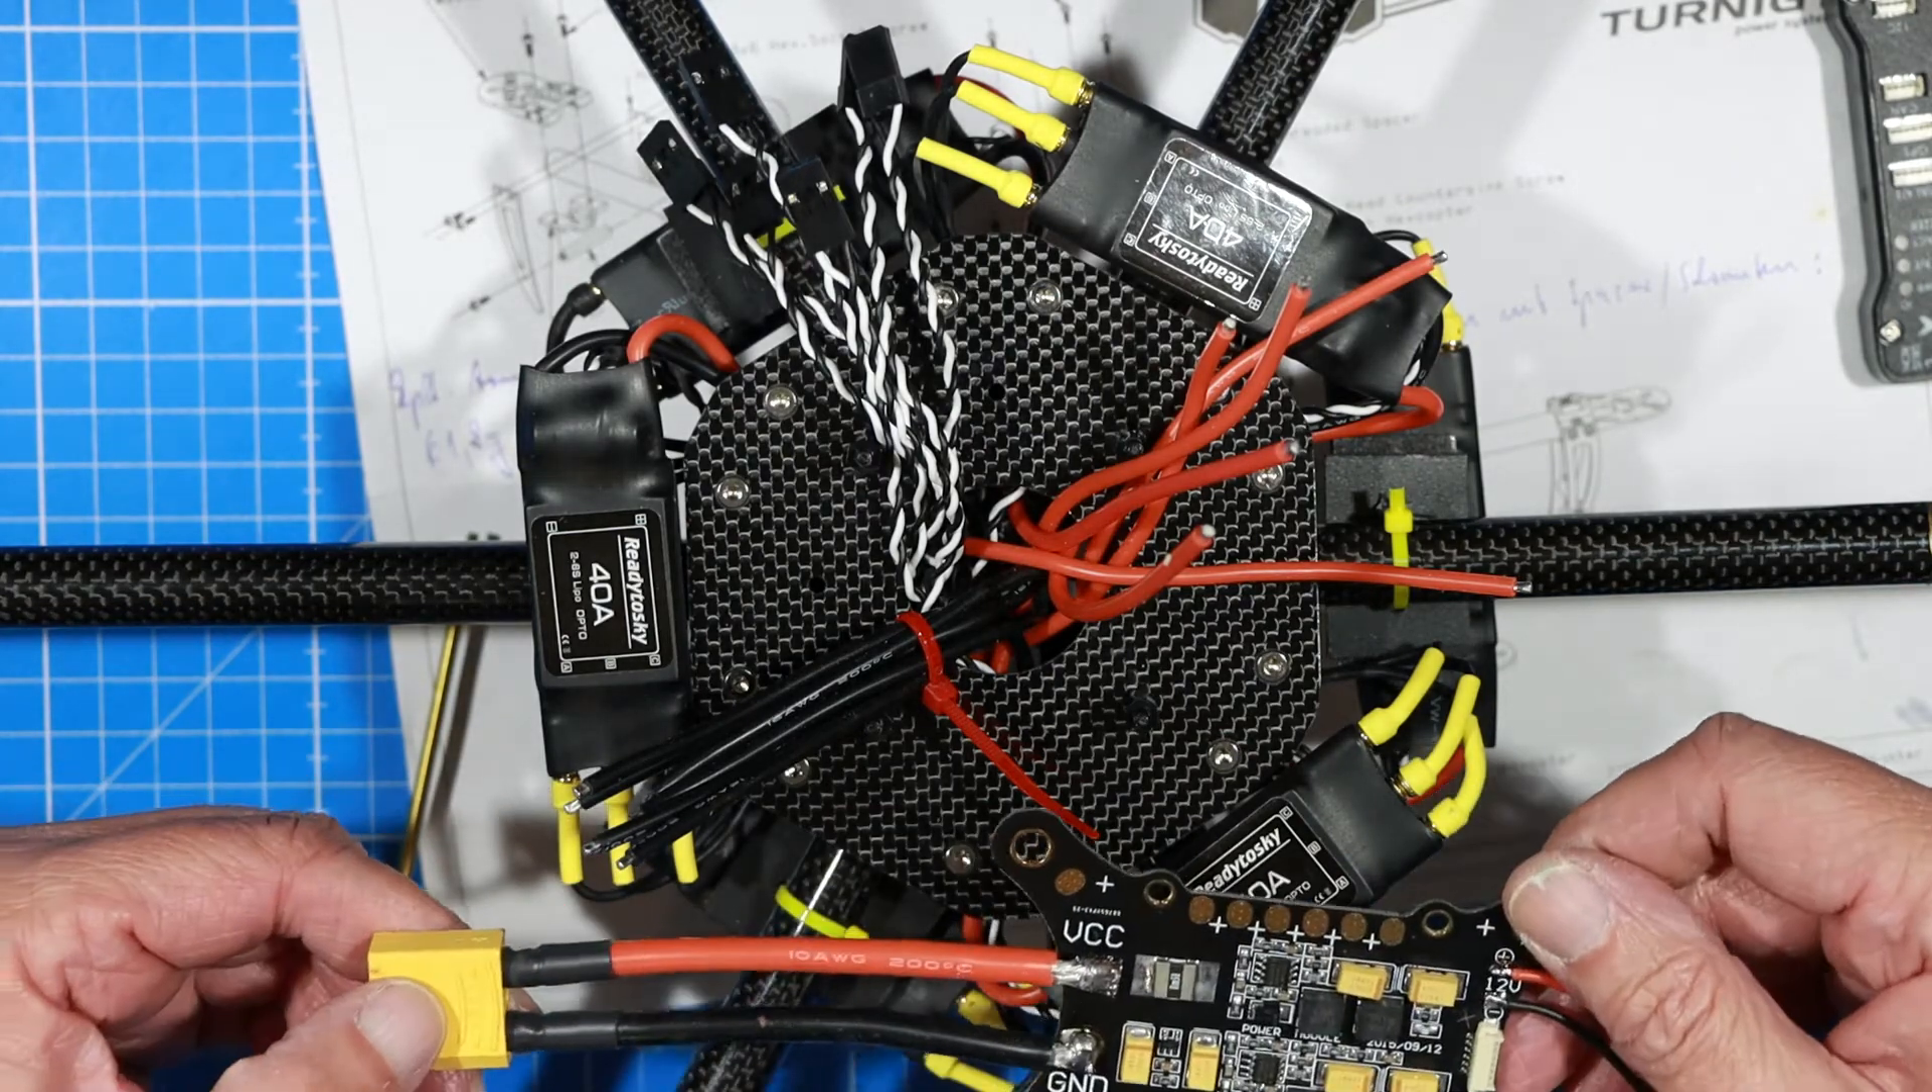Ich habe hier das Anschlusskabel für den Akku angelötet.